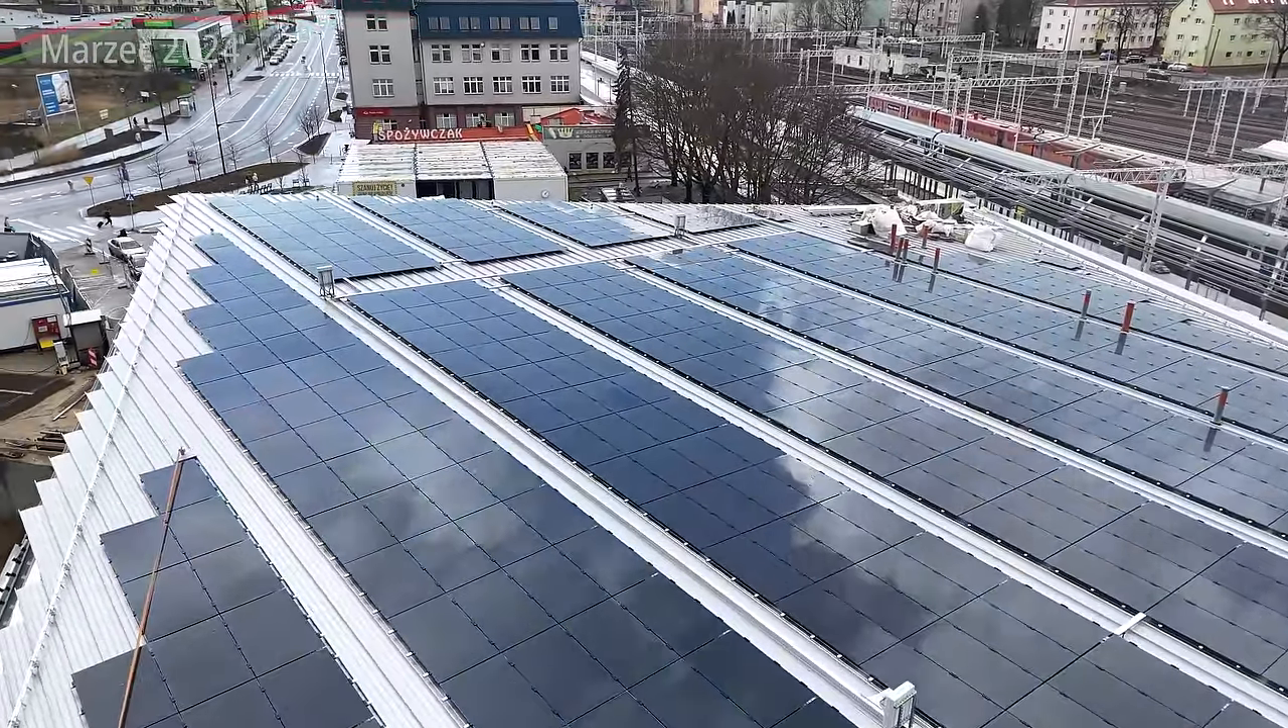Czyli pojawiły się już panele fotowoltaiczne na samej górze.